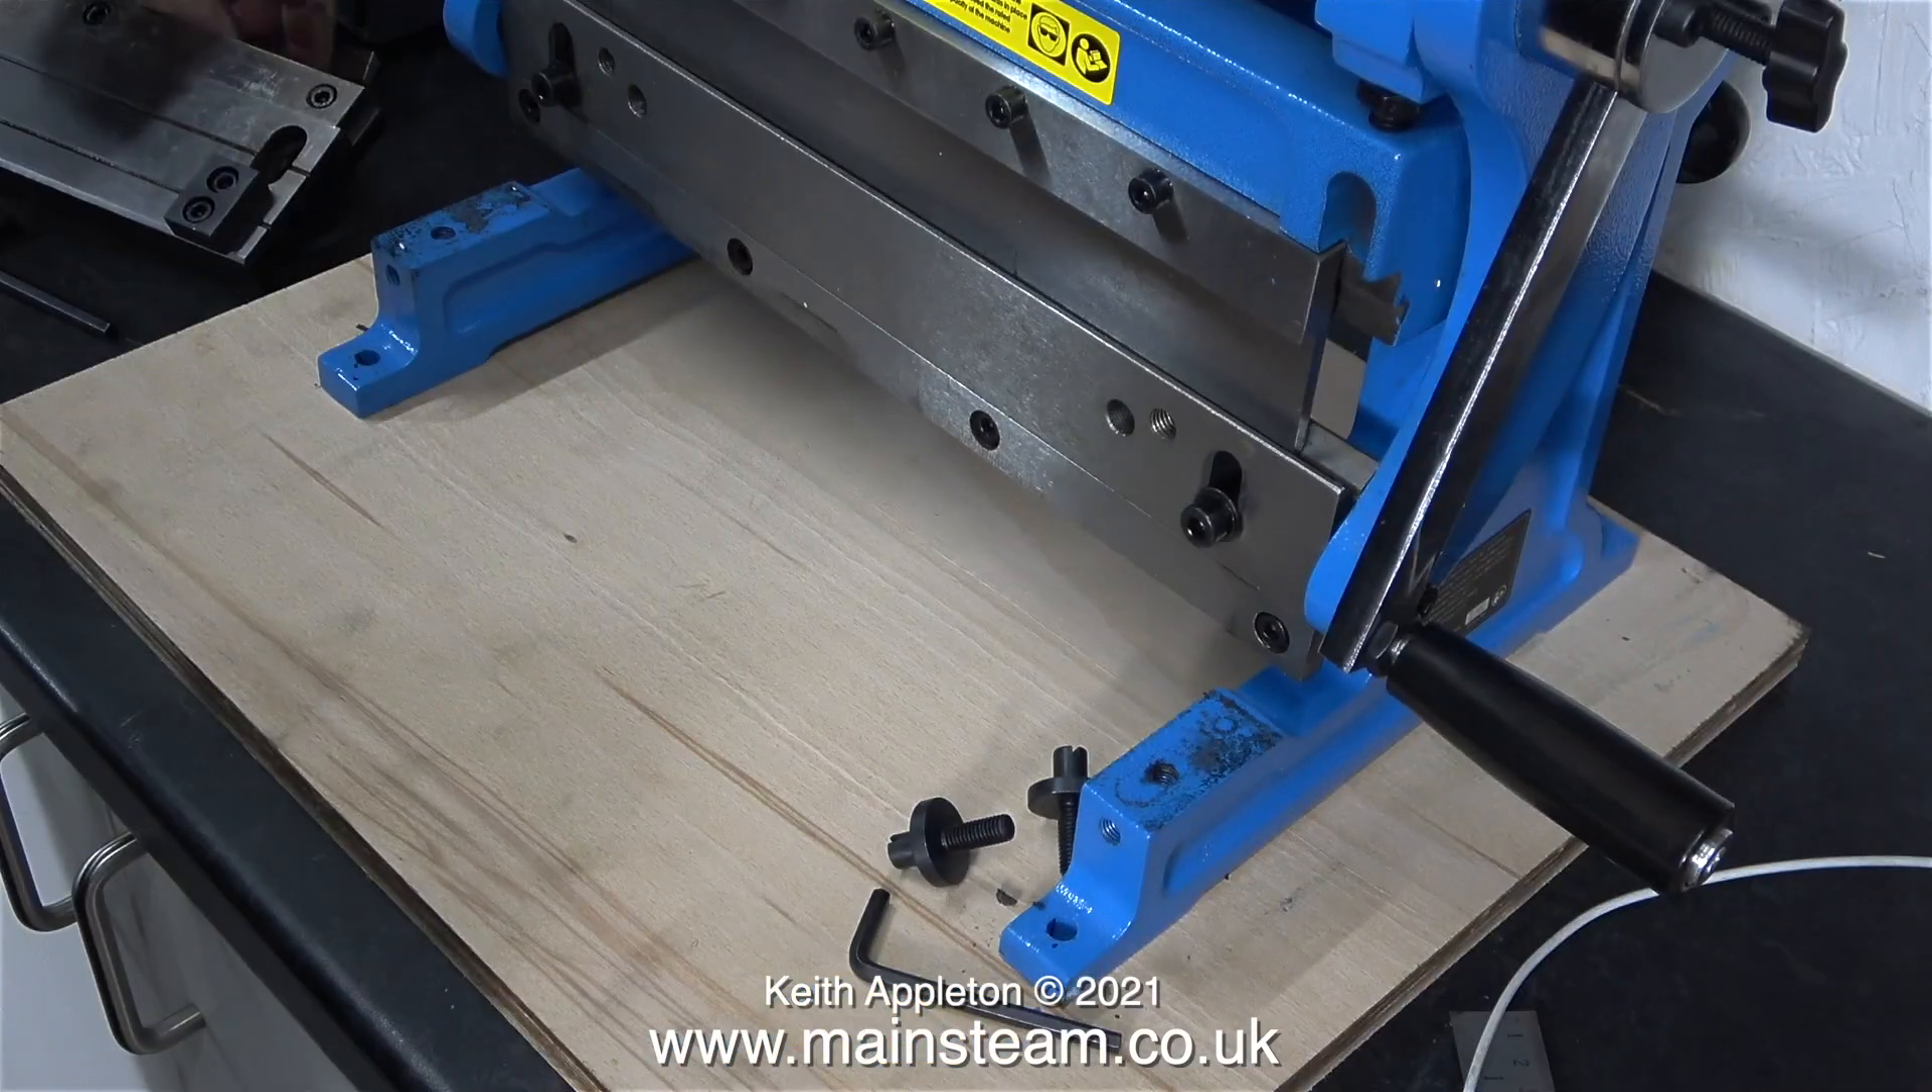I've removed the two adjusters which allow the table to be moved towards the blade or away from it, and now, using my deep hole marker, I can make a mark on the plywood through the holes in the casting.